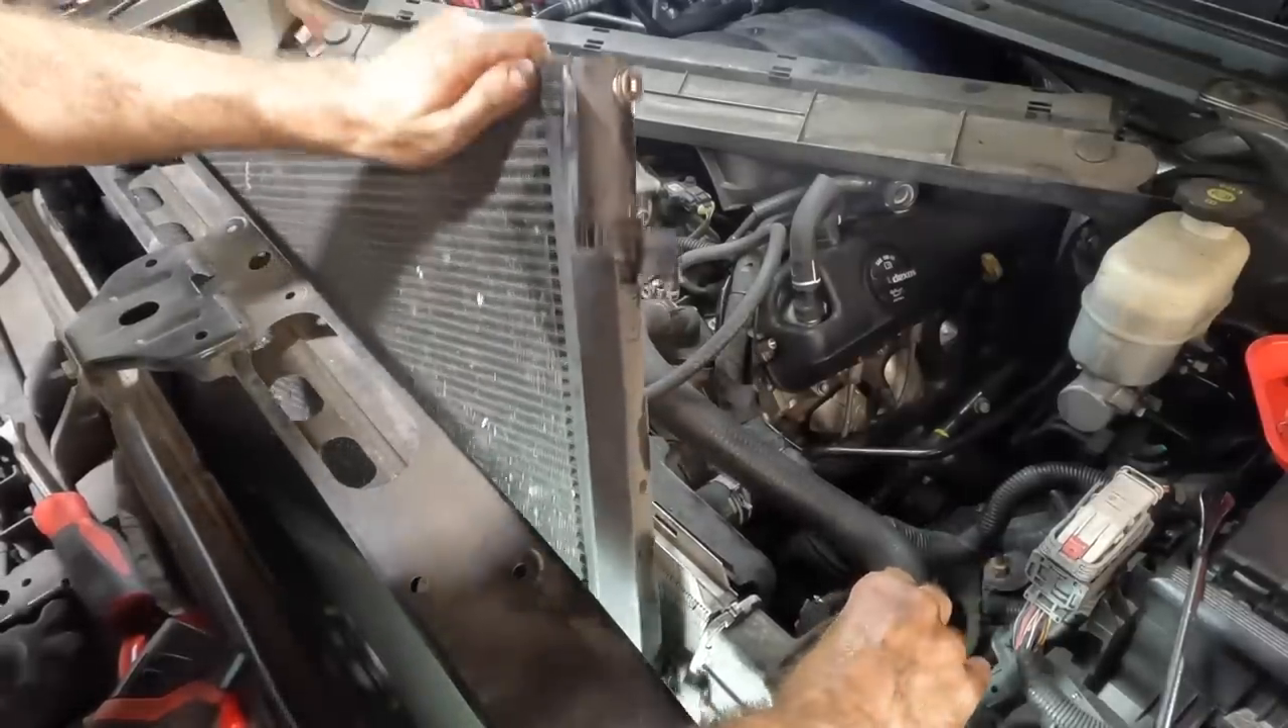I've got the condenser free of the radiator.